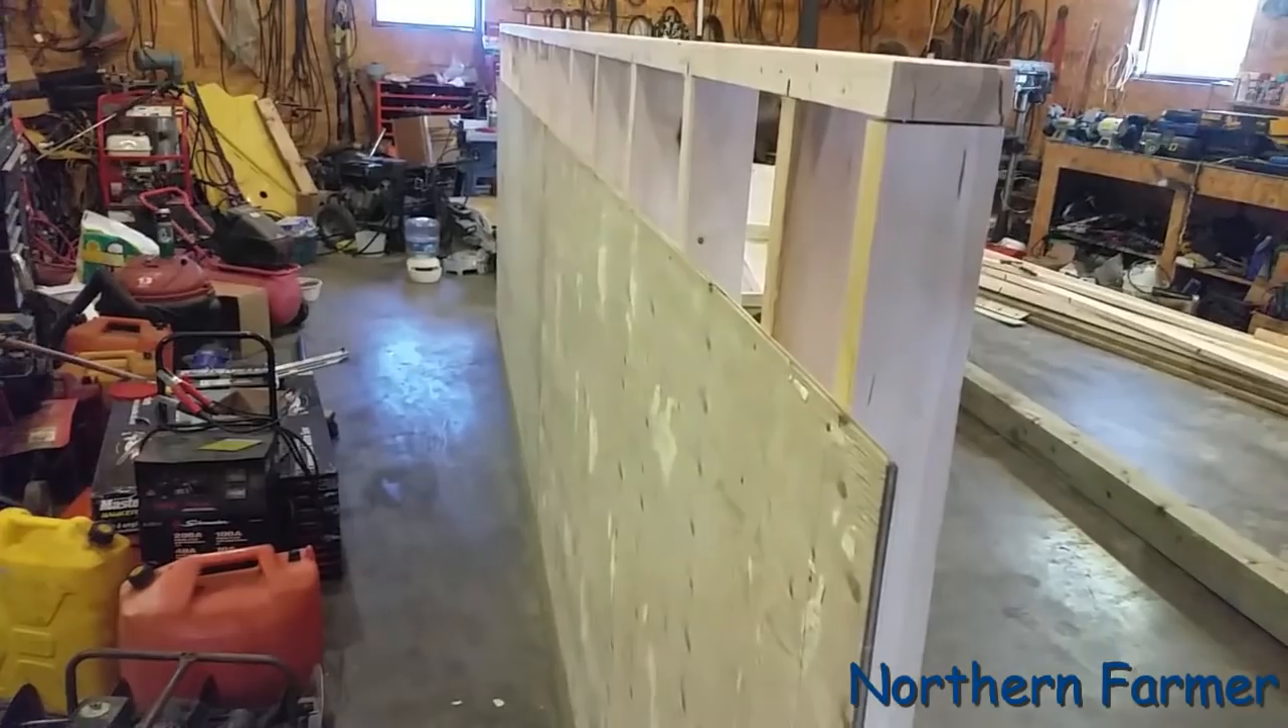Okay so we got the back wall on and the one sheet of plywood and now we're just uh uh getting the the other skid the correct width before he's doing that.